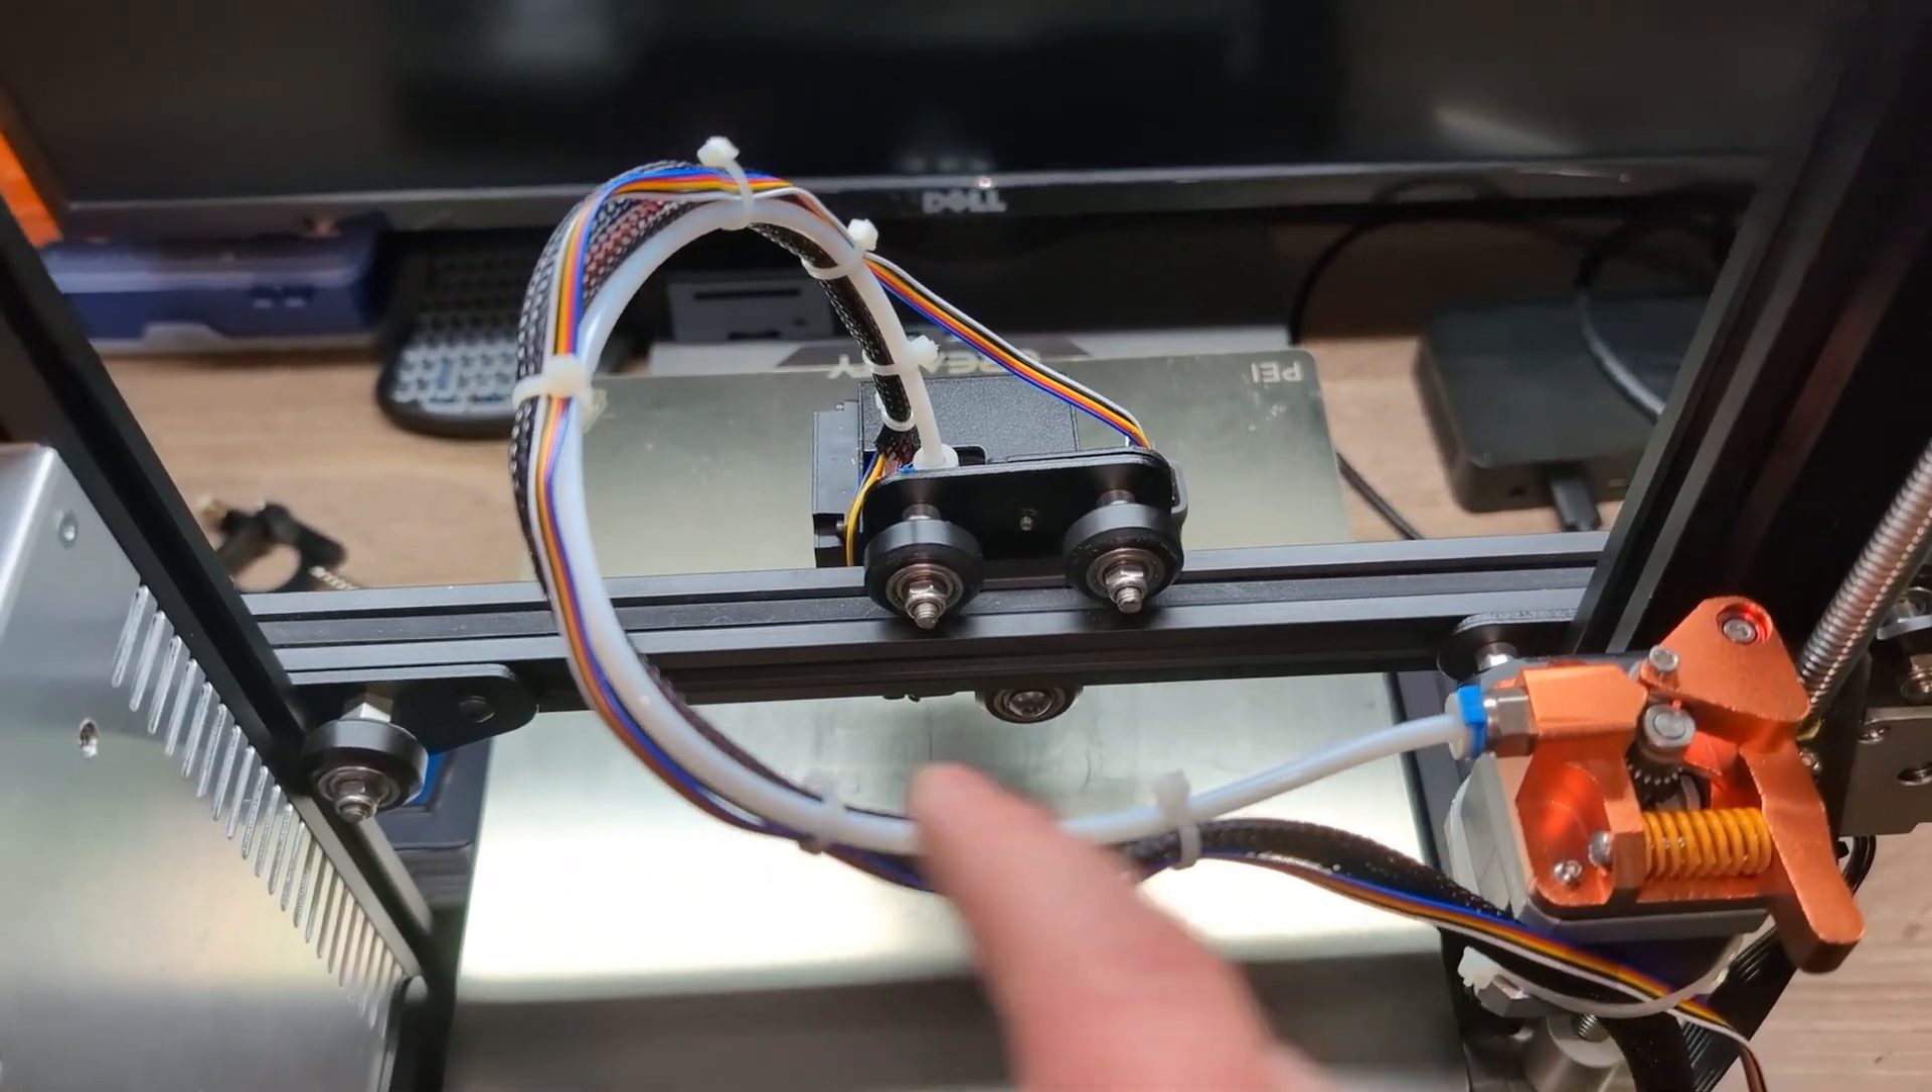So I did route the original cable with the CR touch cable. This is the CR touch cable along with the Bowden tube.